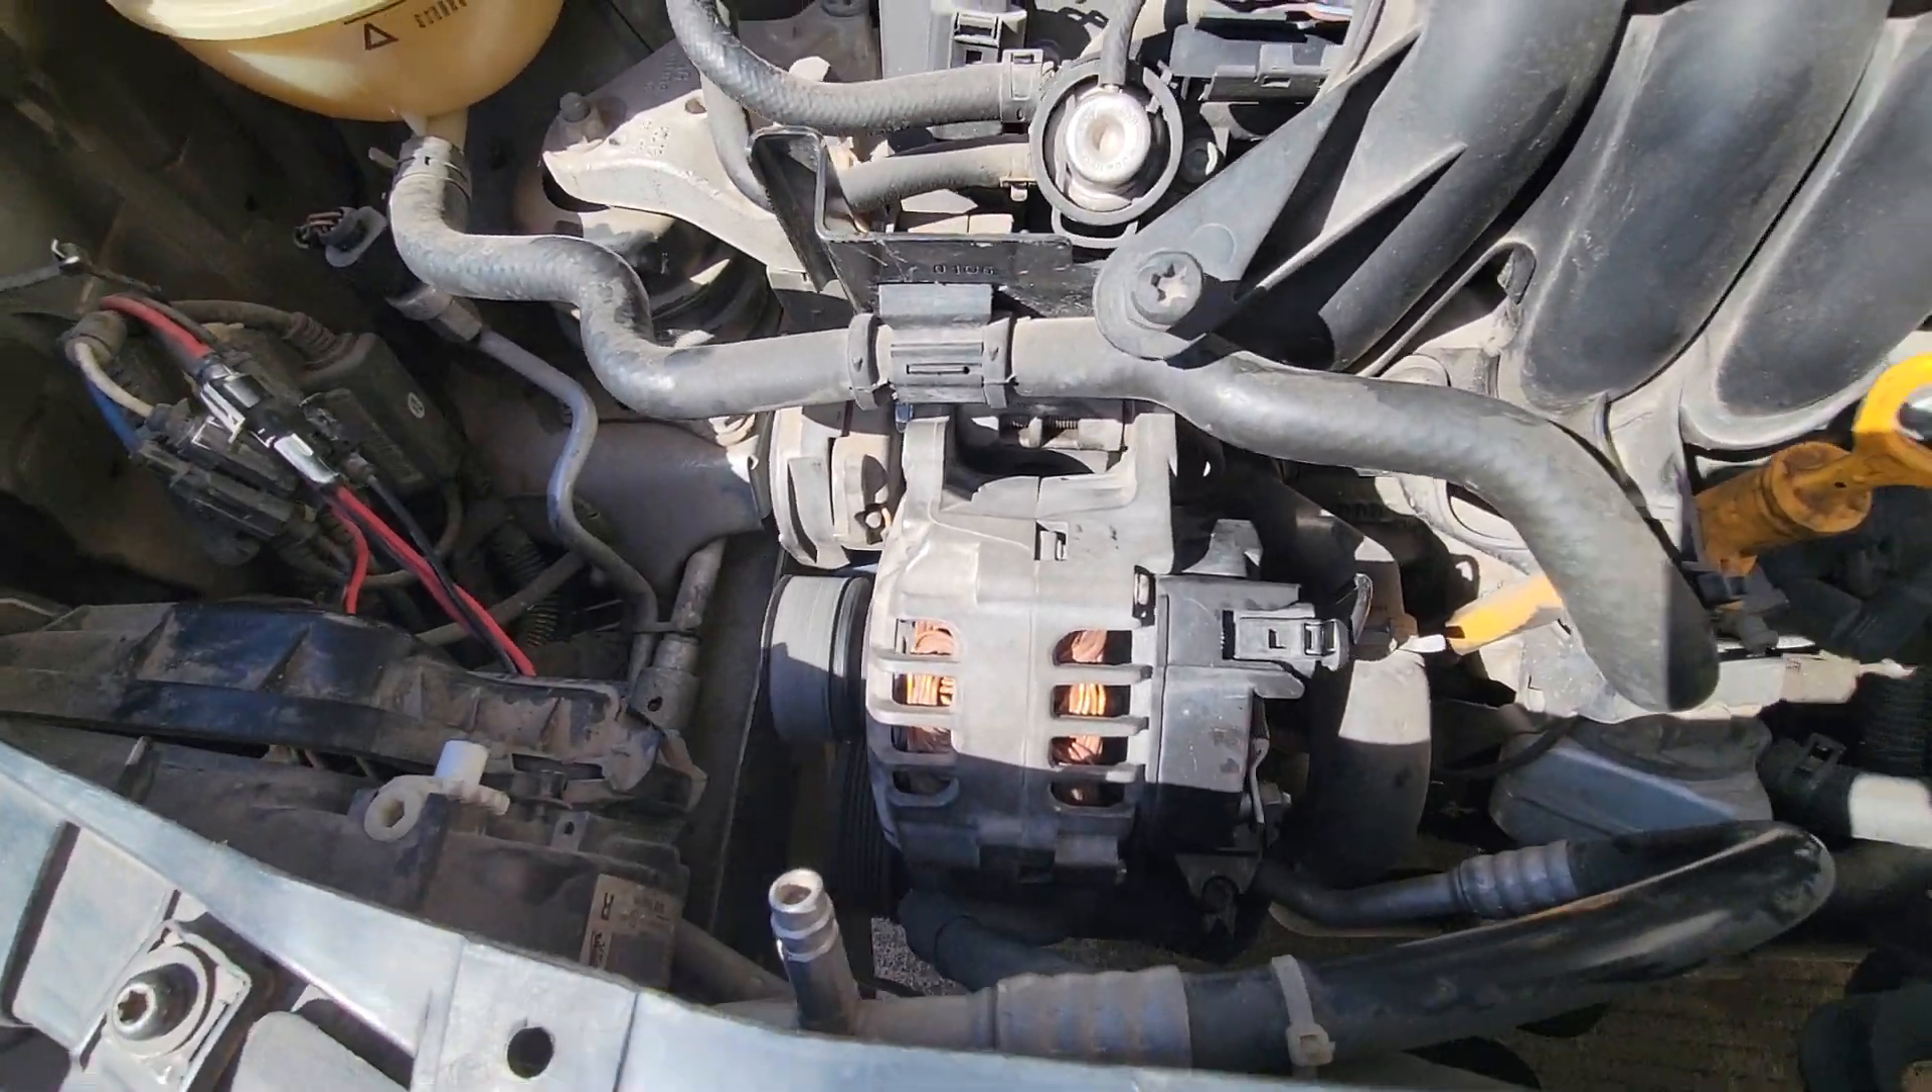Aquí tenemos ya el alternador instalado.